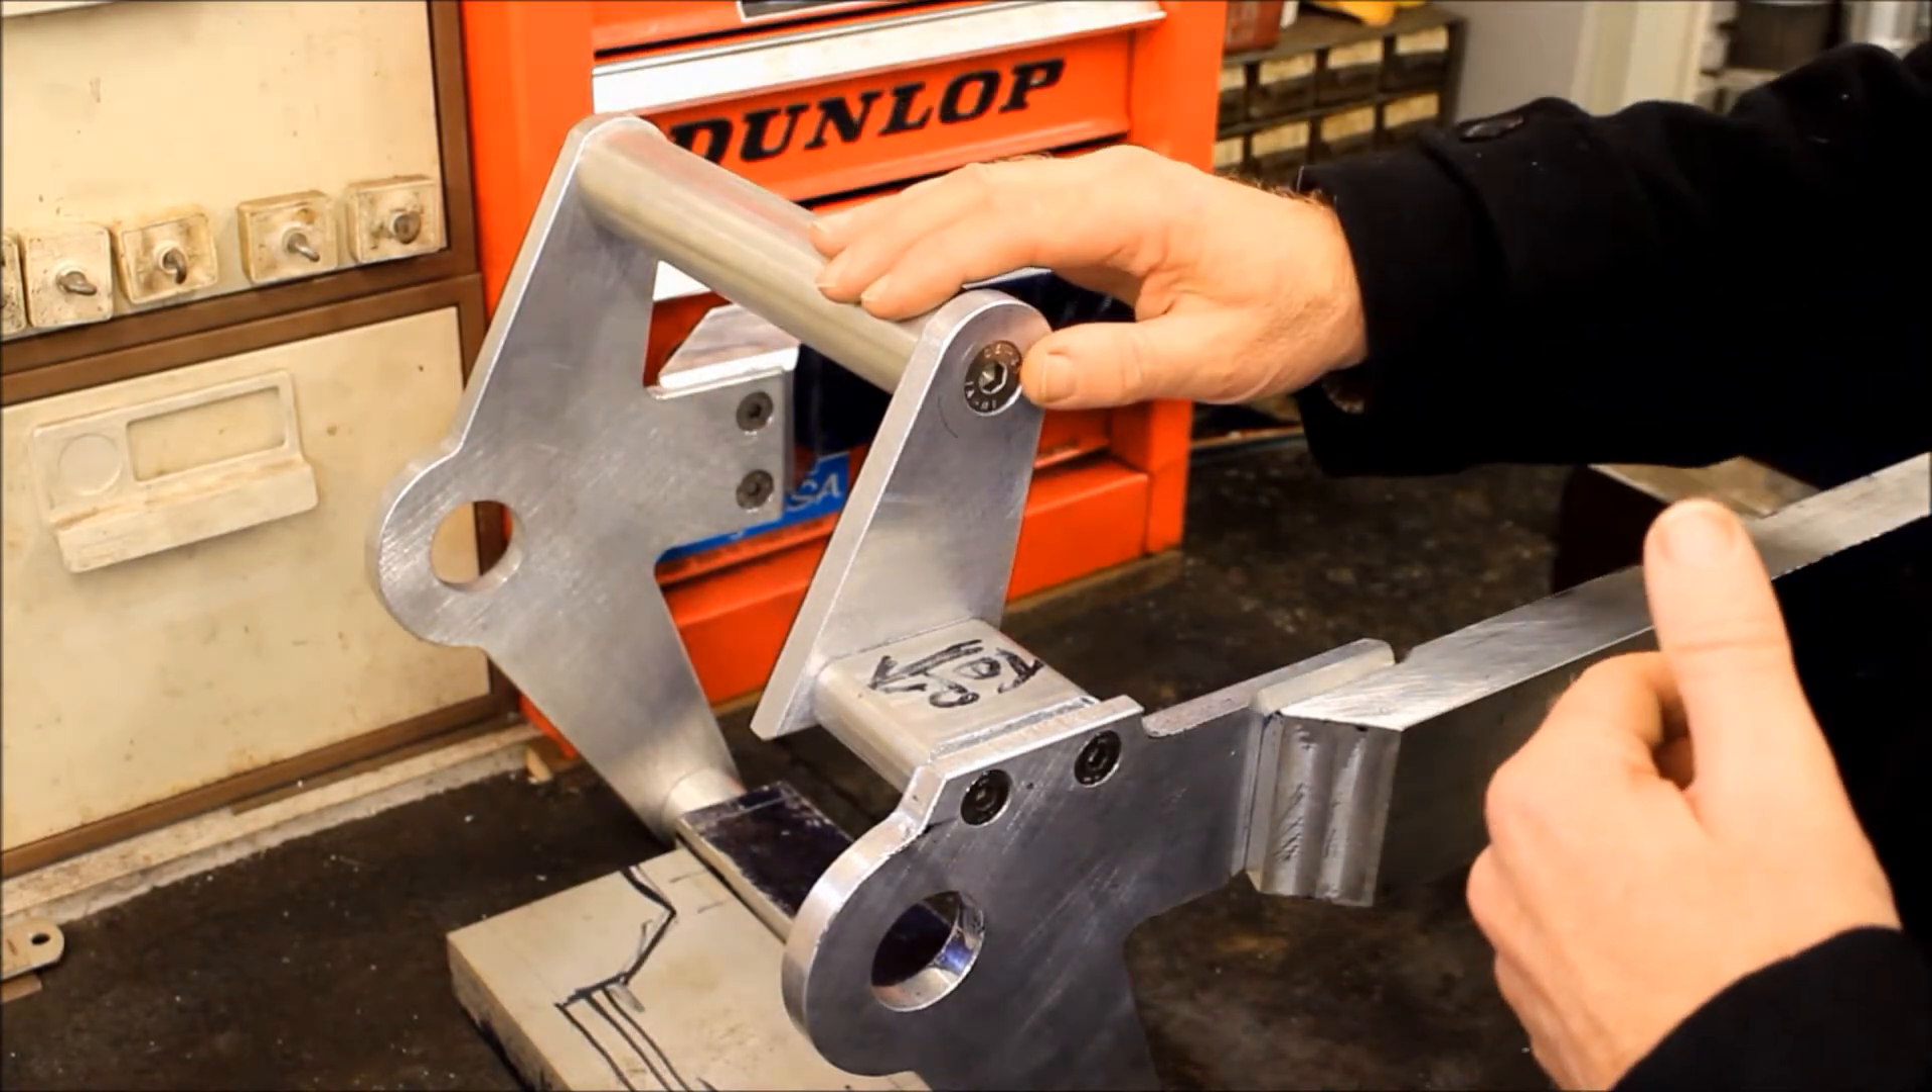Now the two sides have now been bolted together and also the back of the swing arm.